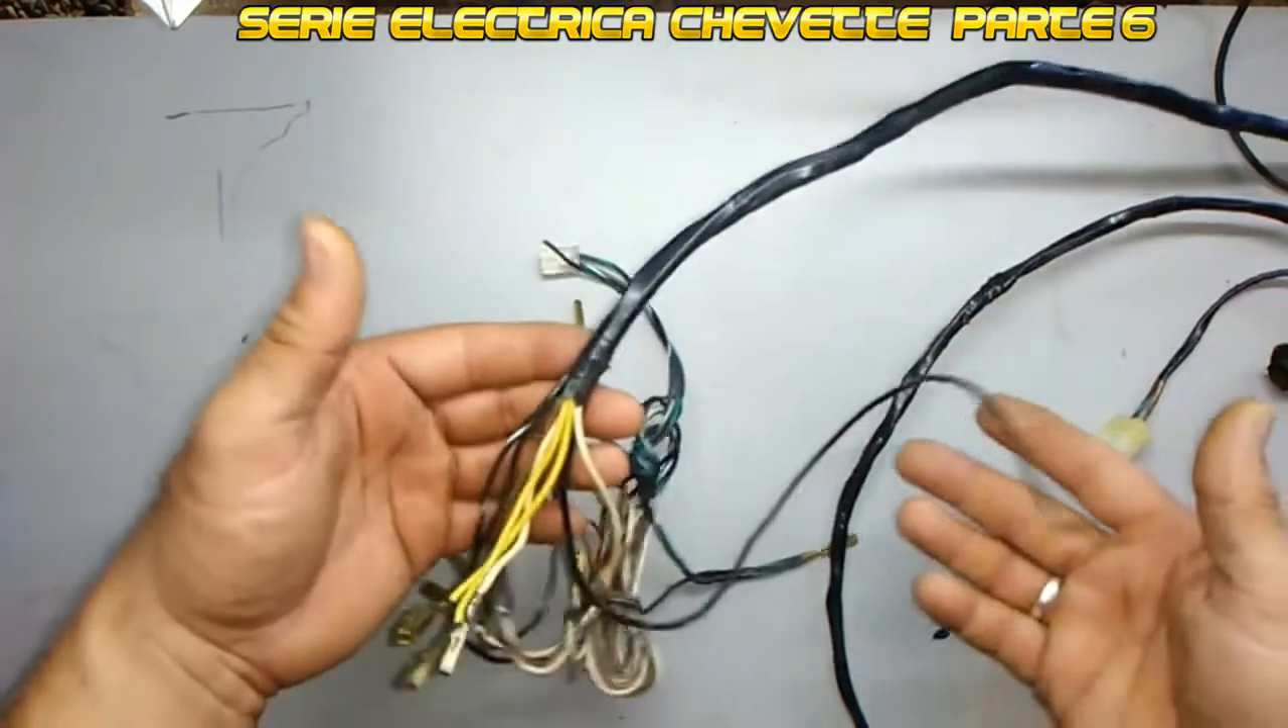Ya este es el resultado final del cableado ya le coloque cinta.